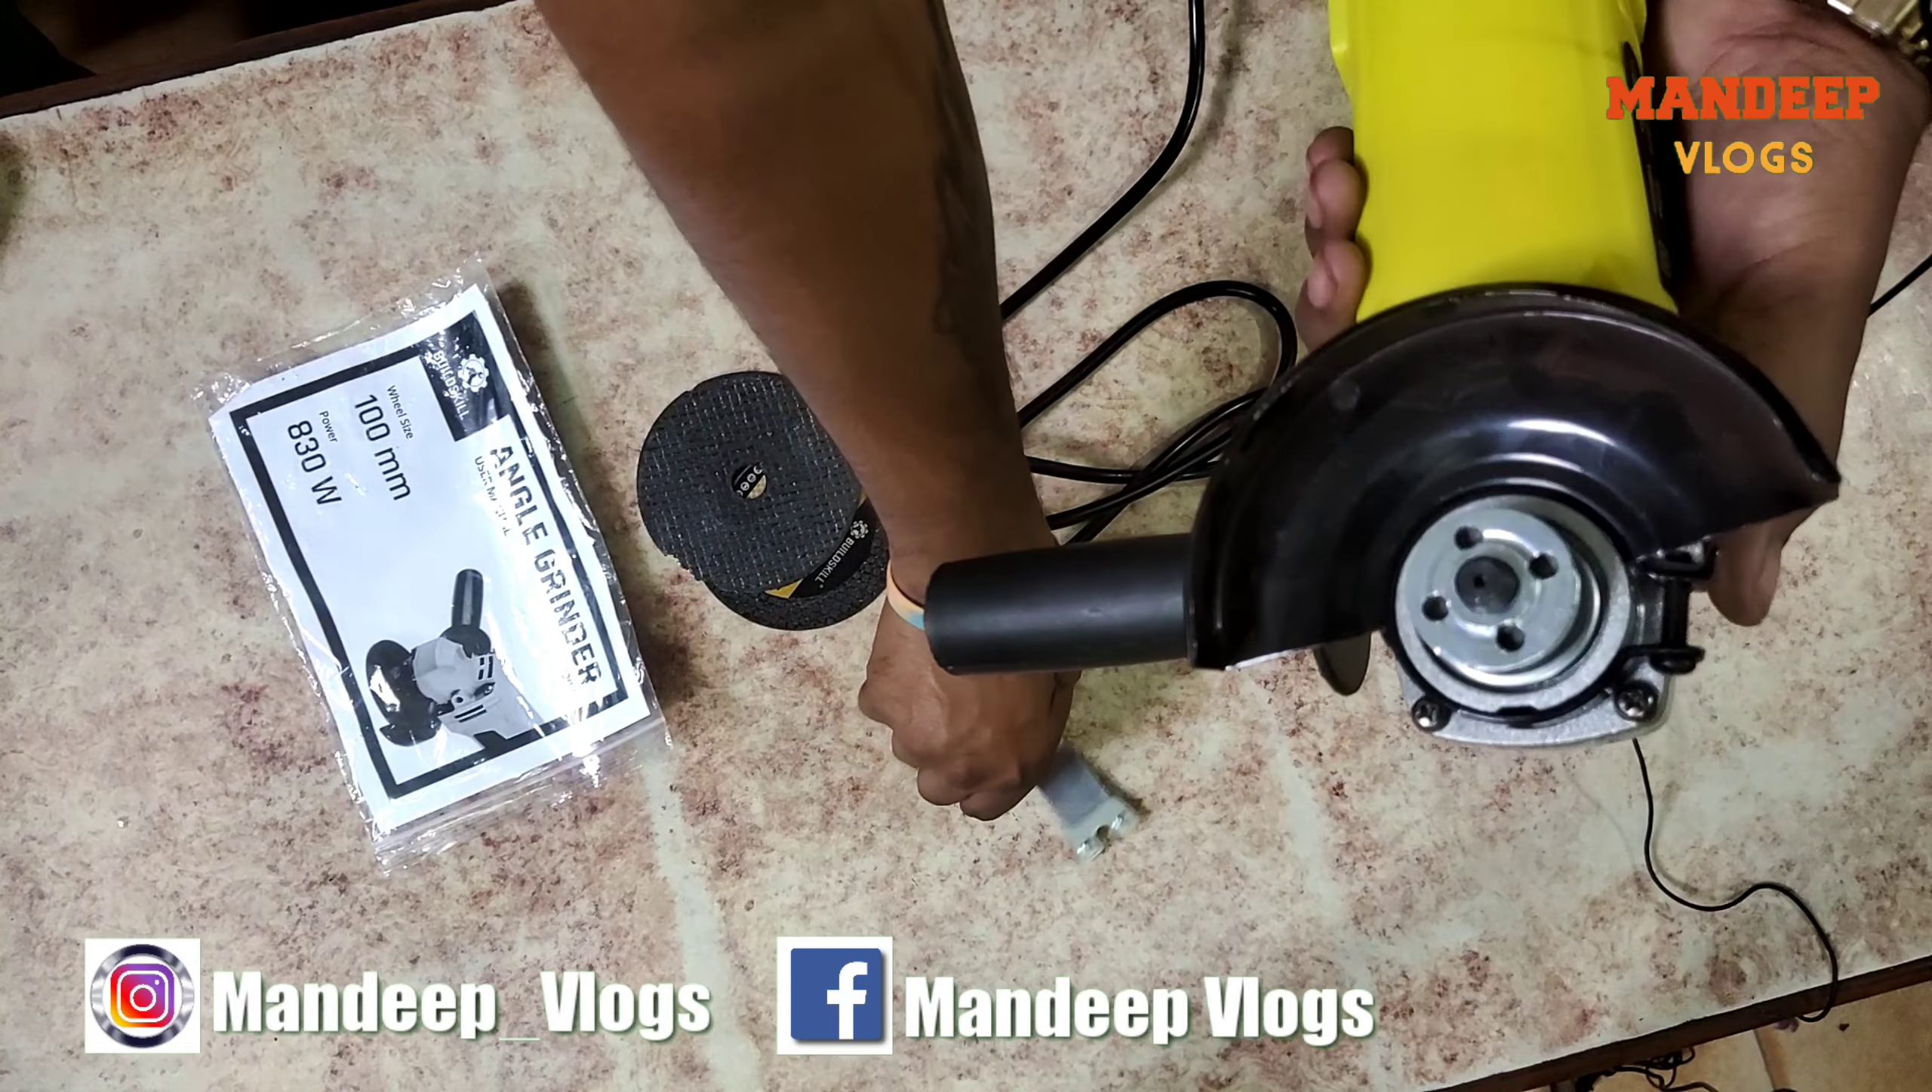तो दोस्तो मैंने handle को इस तरफ fit कर लिया है।